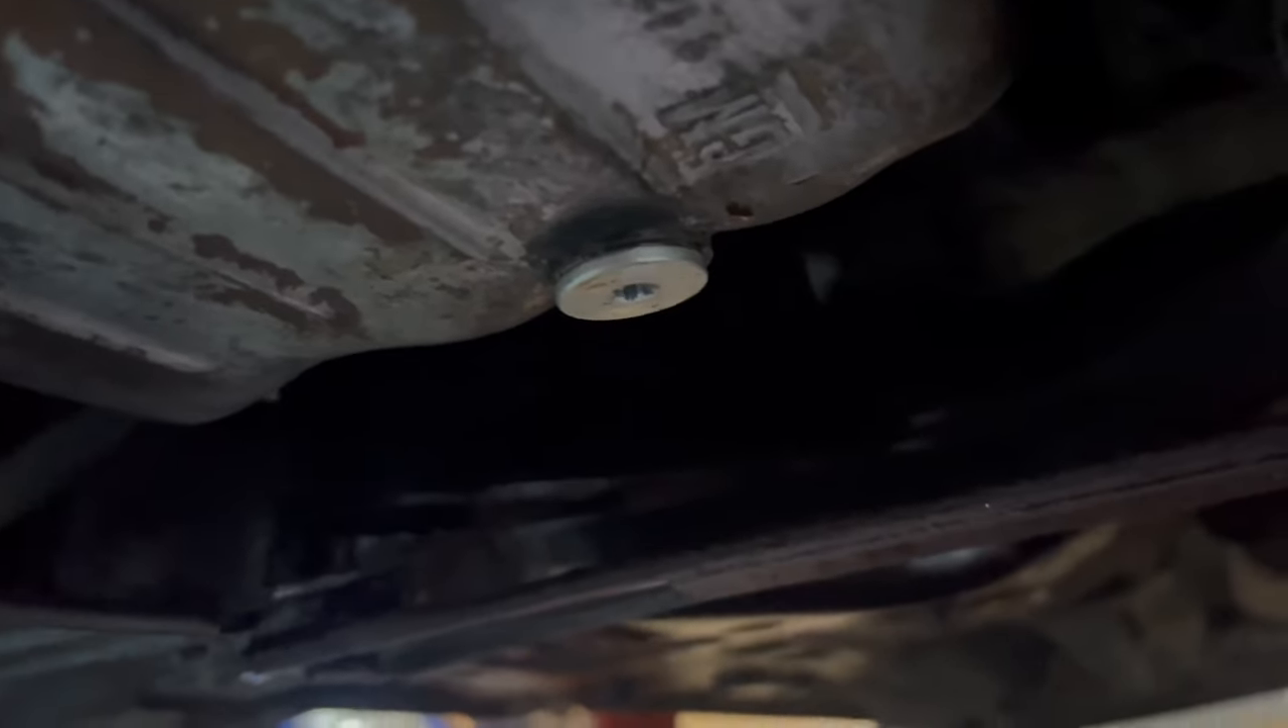So, I've just put in the new sump plug.